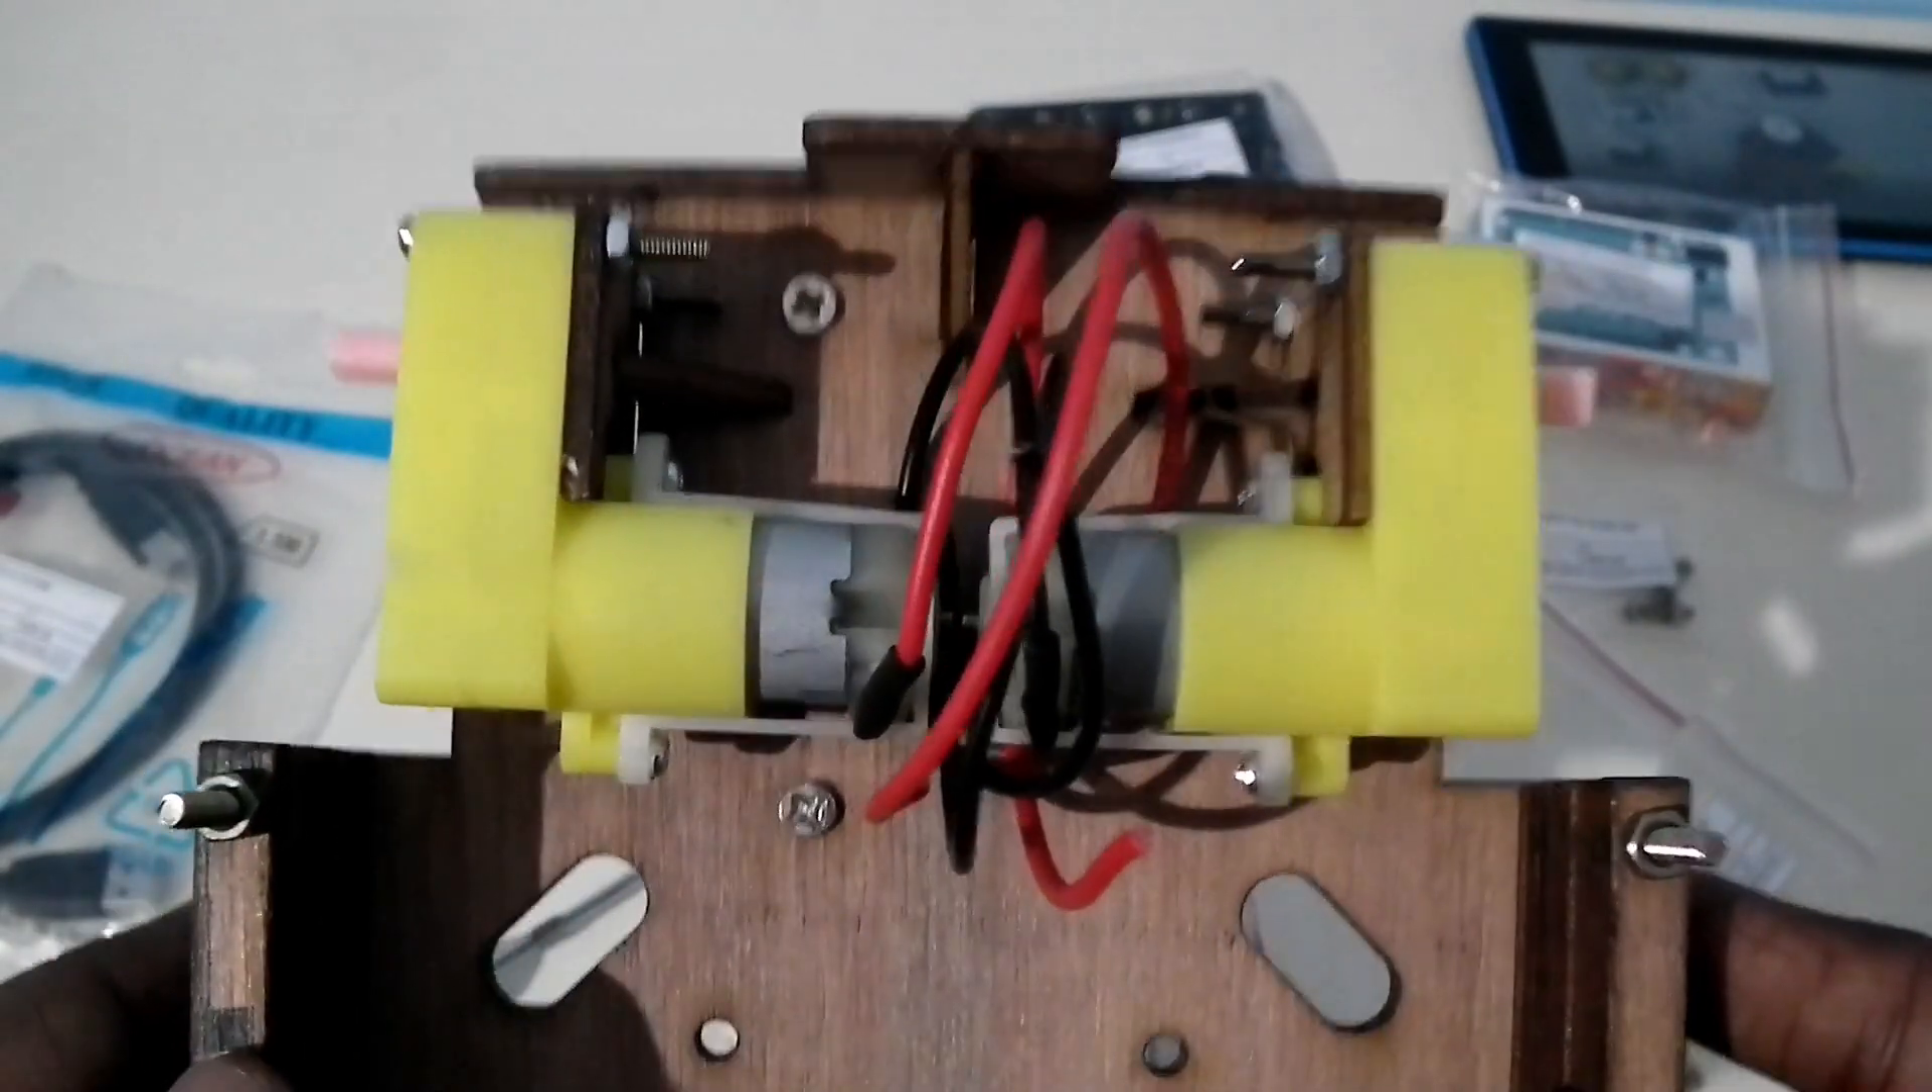Now I have installed both the motors as you can see.